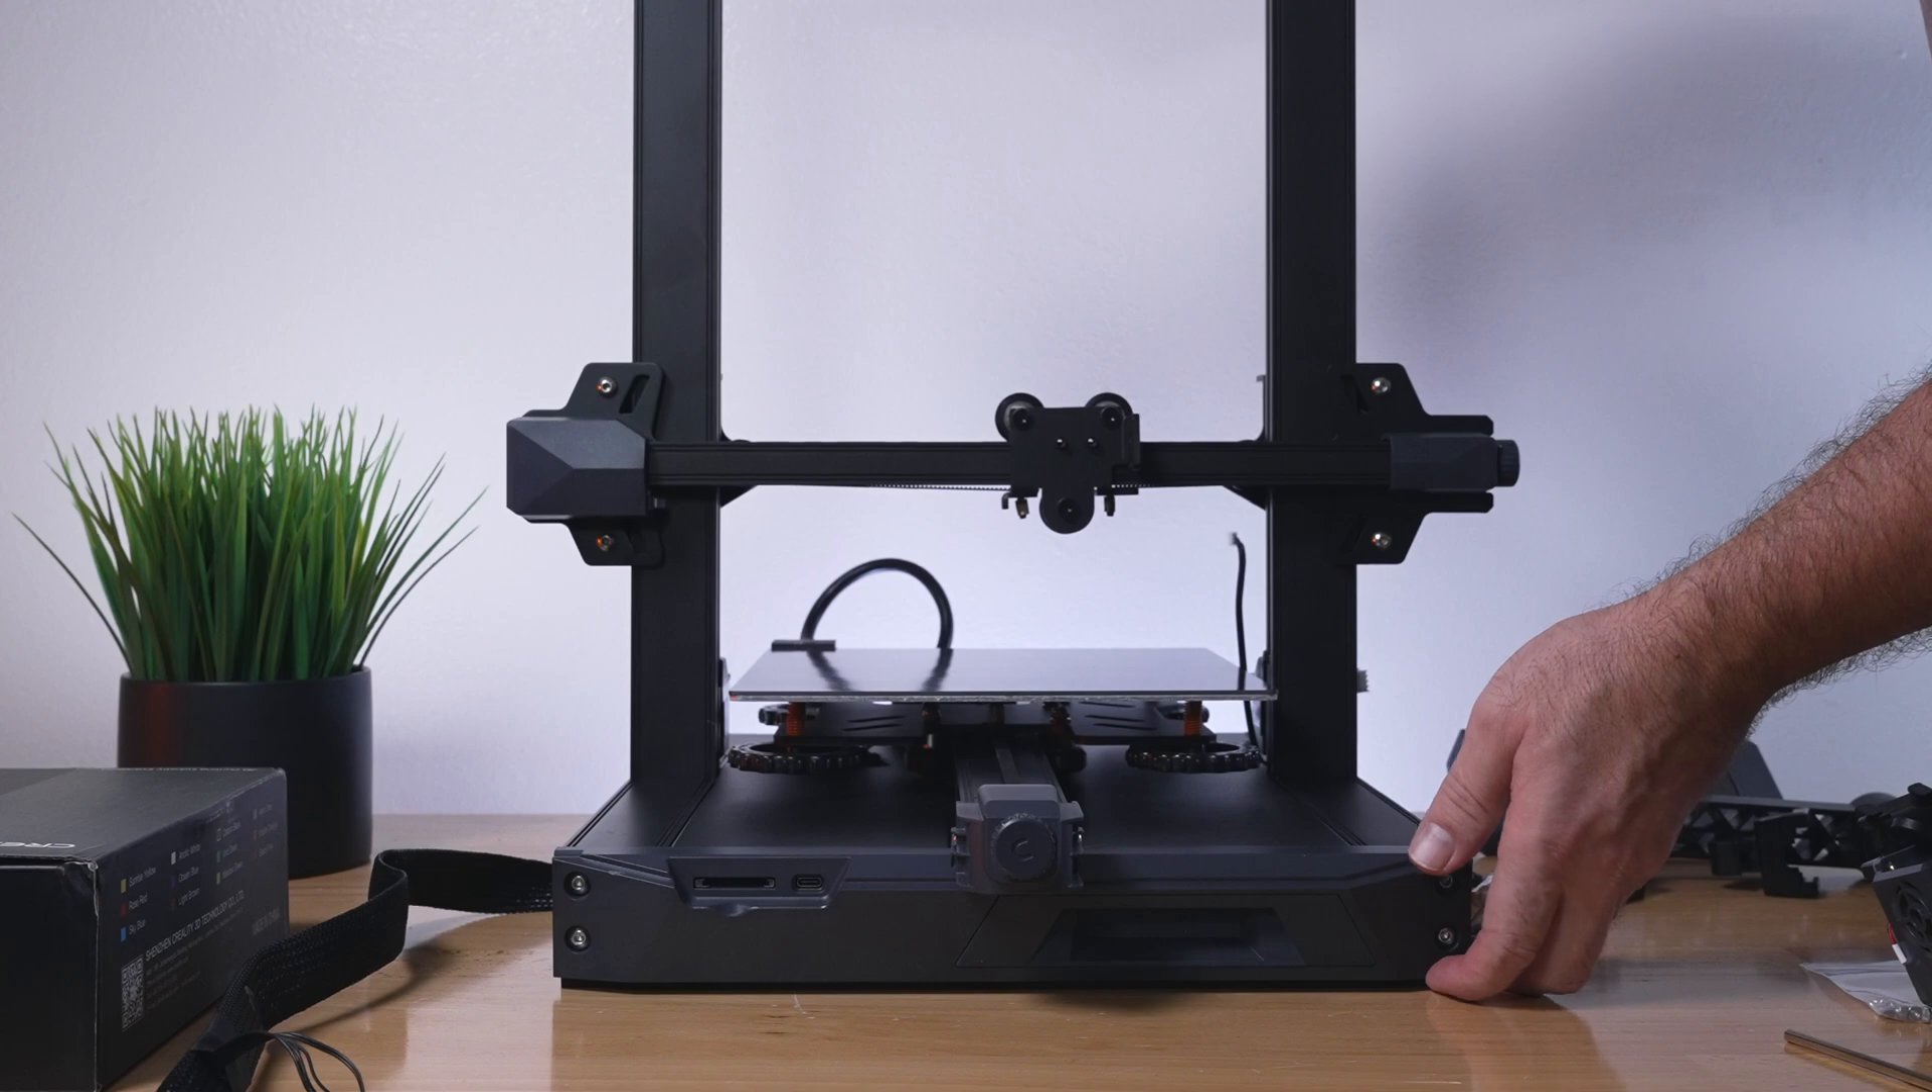And as simple as that, we got the upper portion connected to the base.